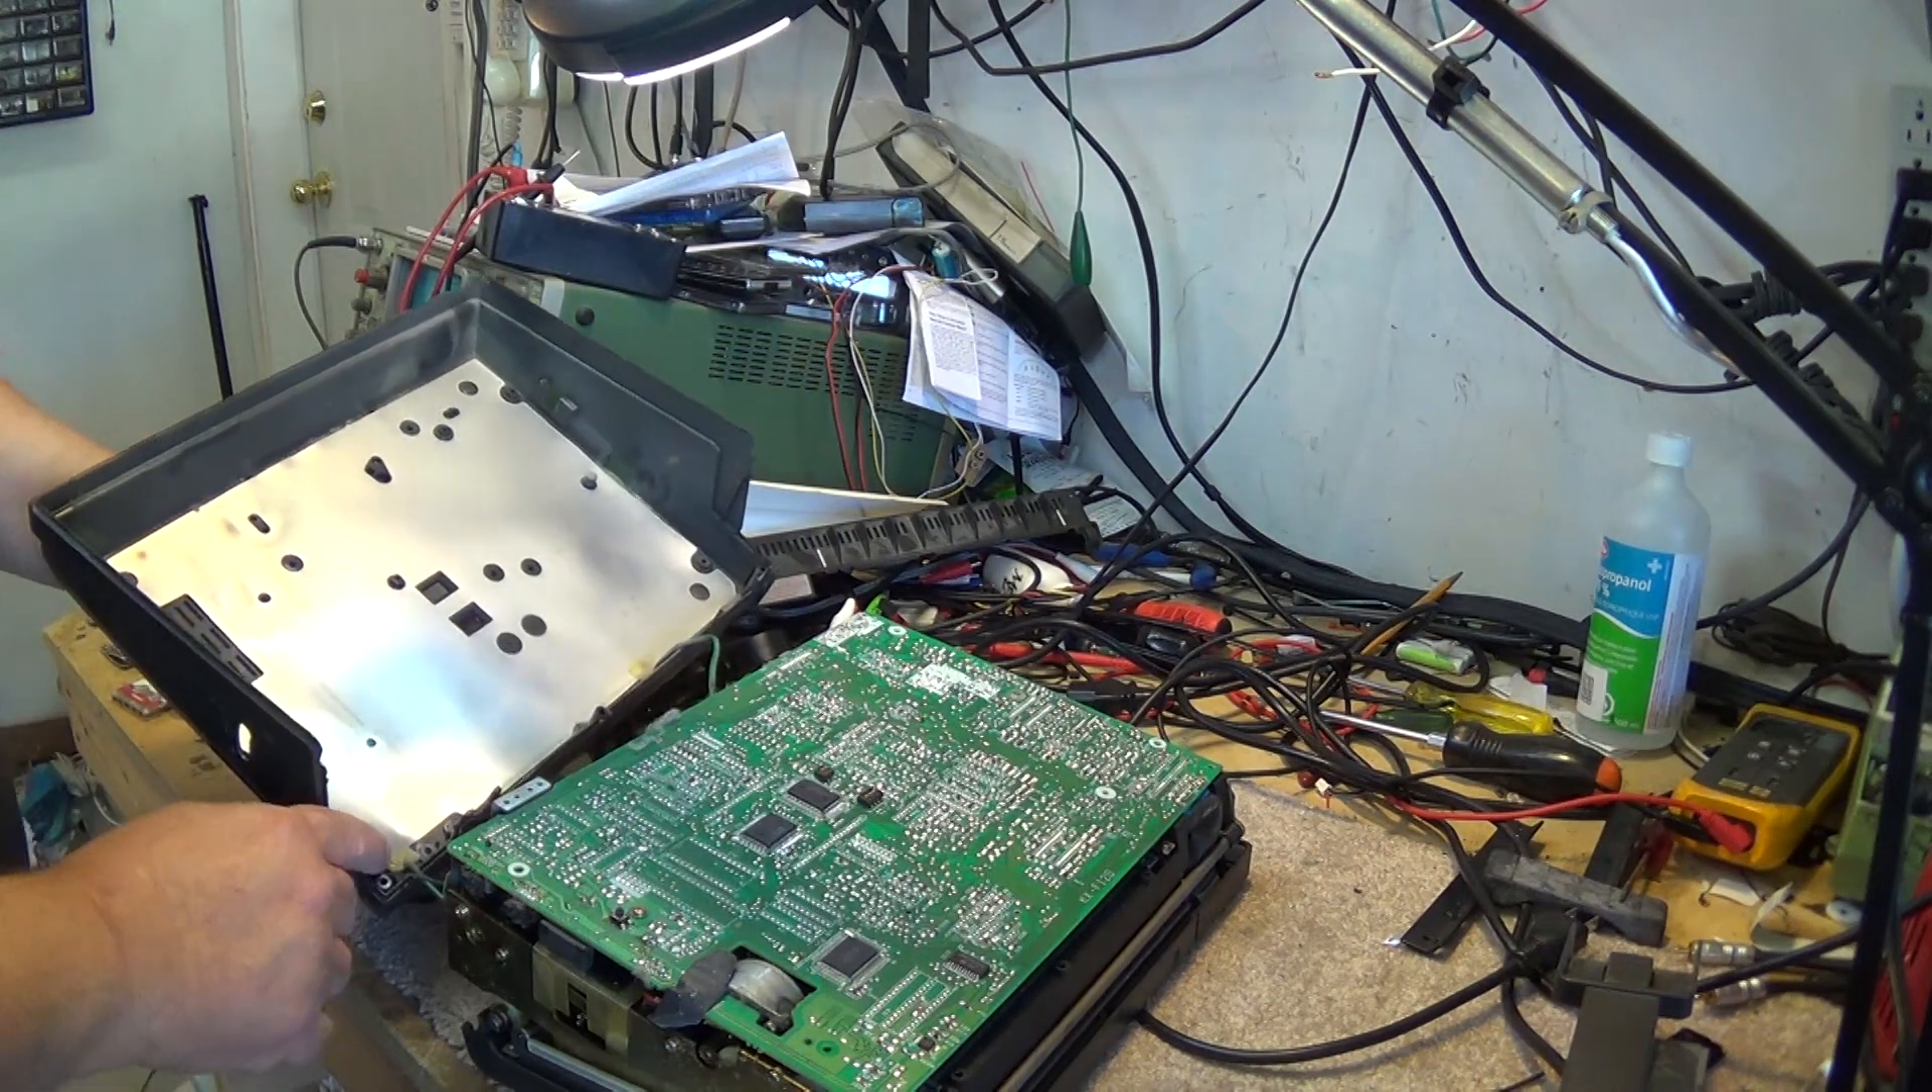There we go. Bottom cover off.